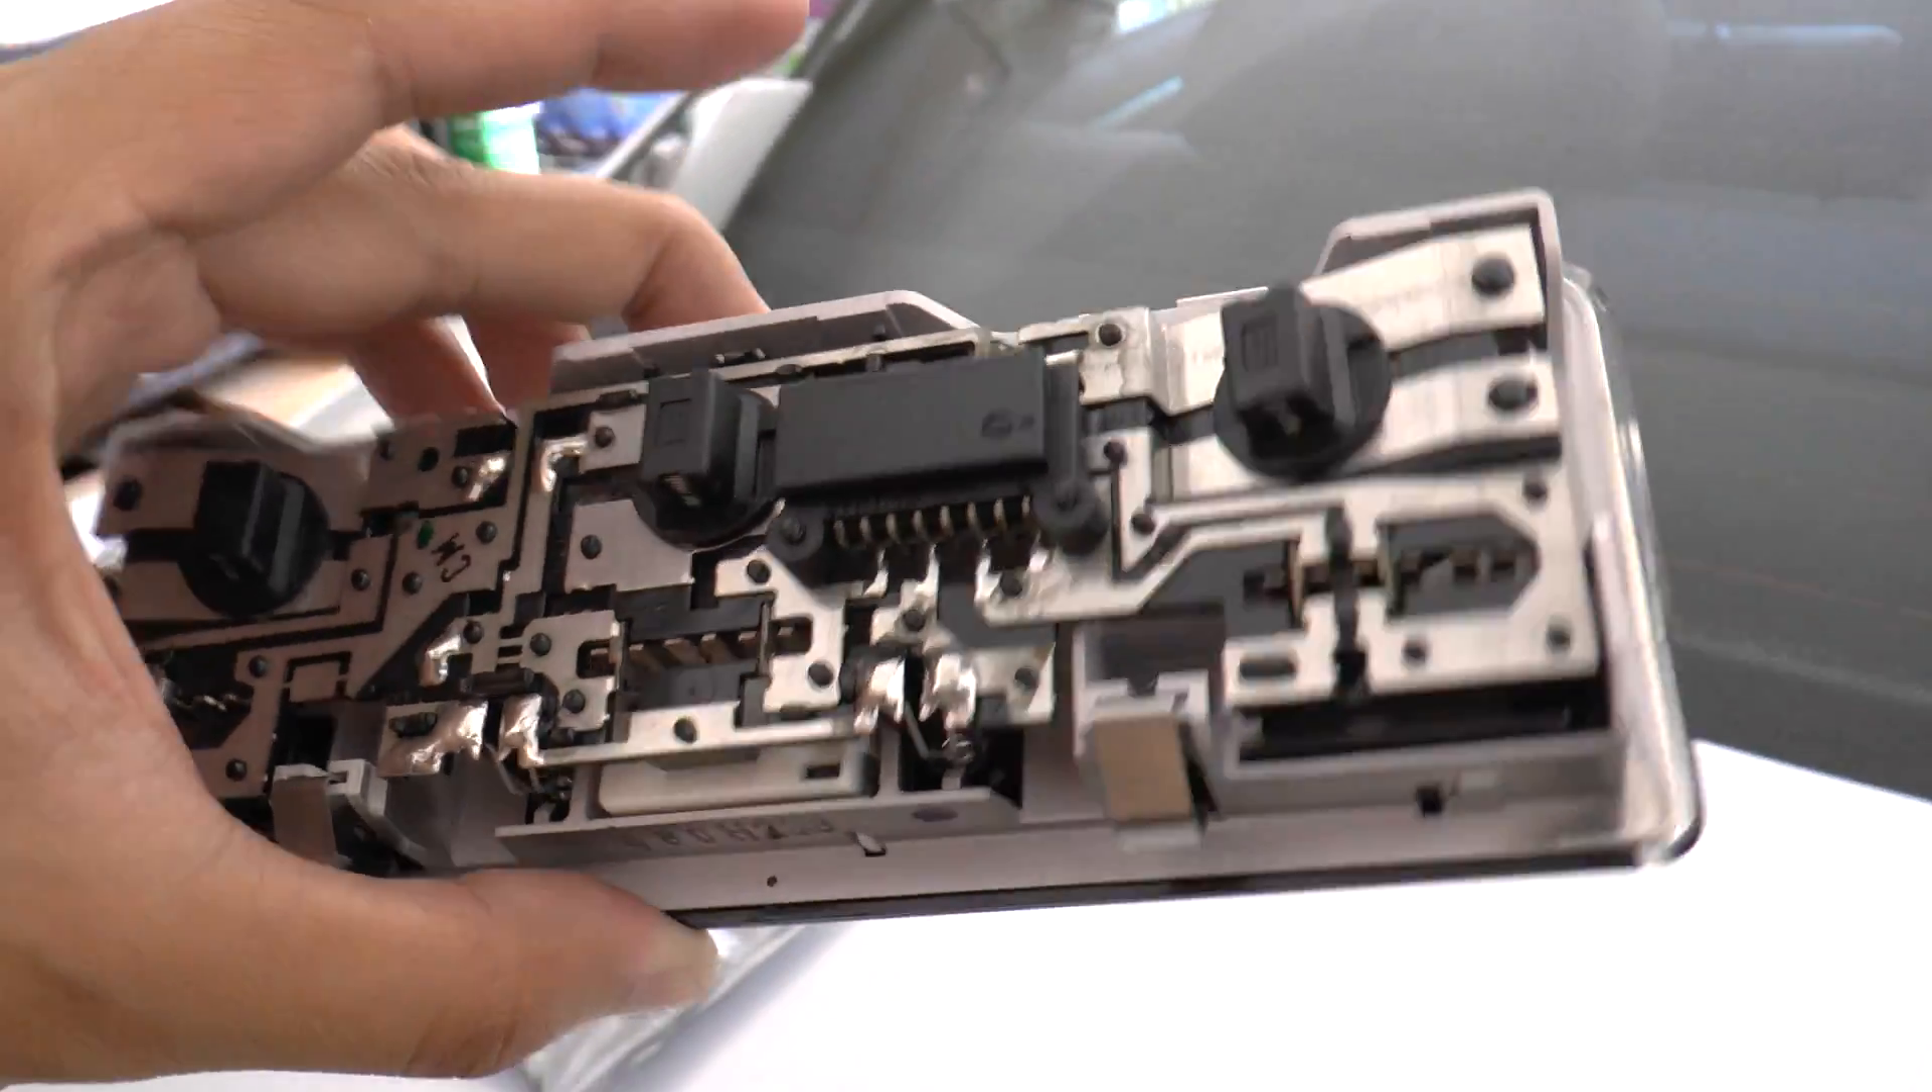I just took out the dome lighting it was really easy.